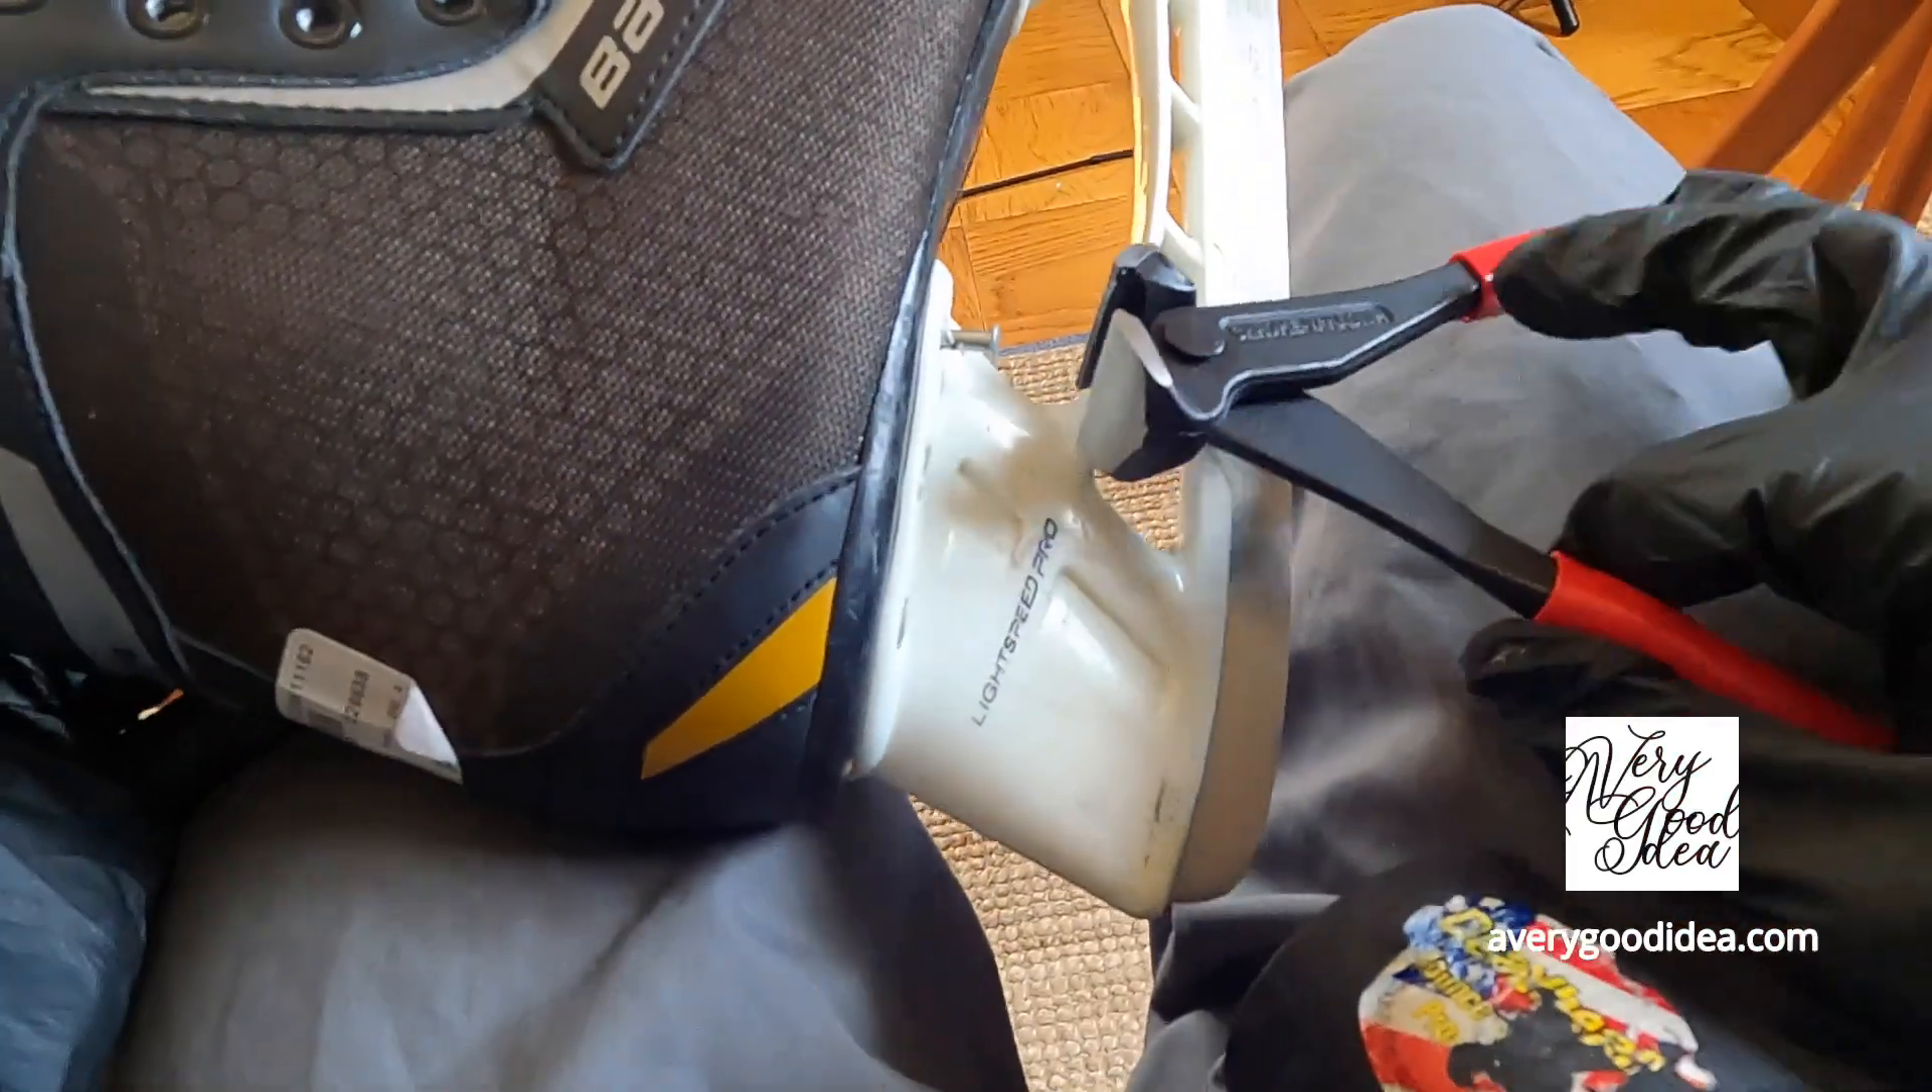So, you can see the rivet is sticking out.